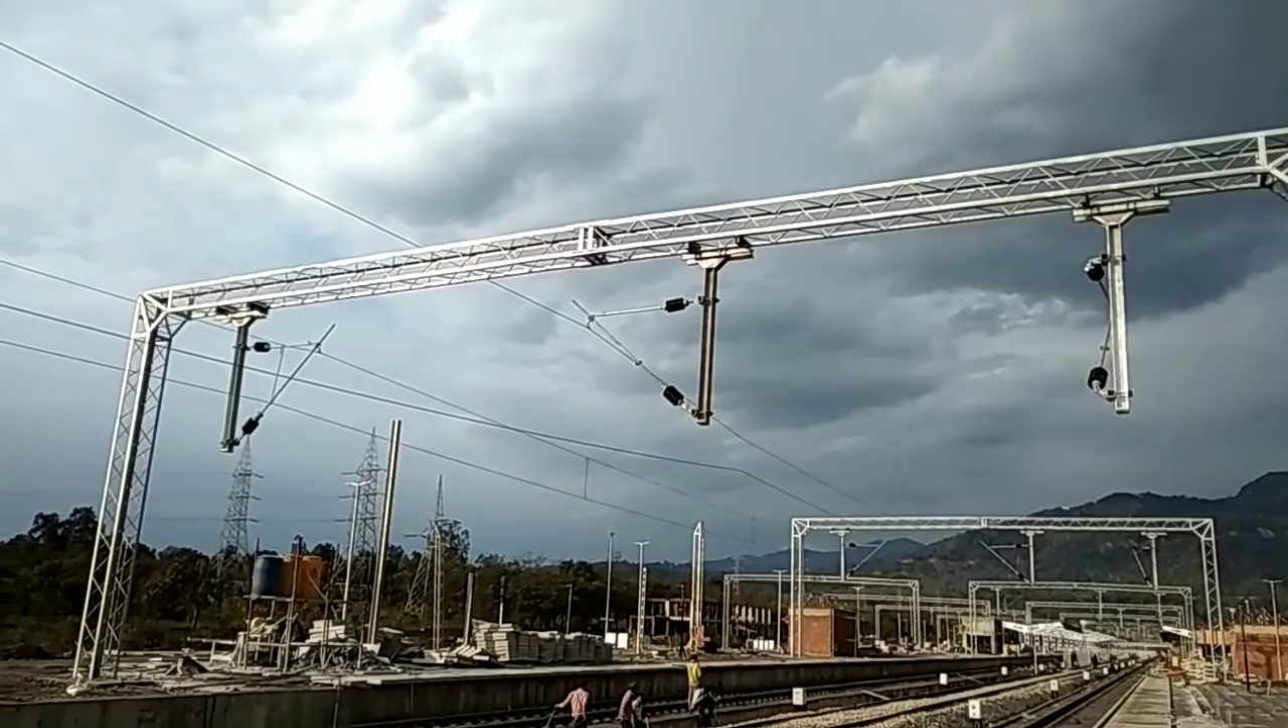इधर आप देख सकते हैं क्रॉस बार्स लग गई है।